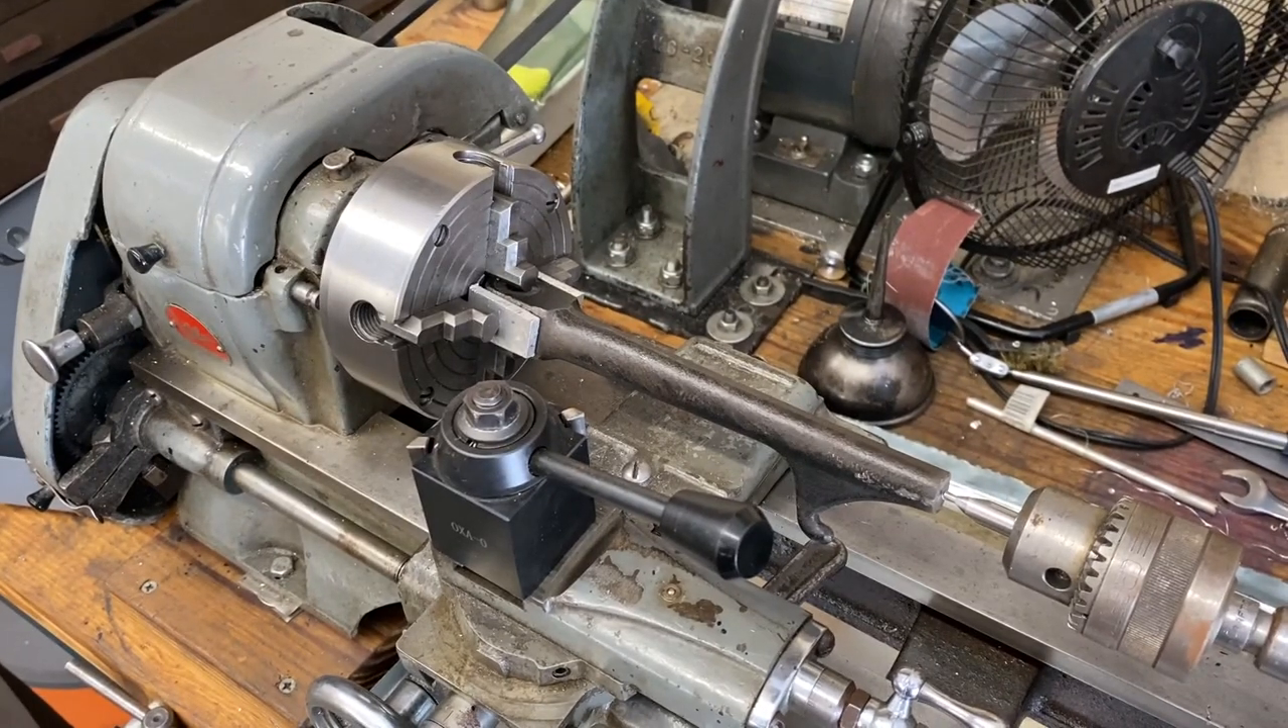I got the four jaw in and I have the long part of the side stand in here.